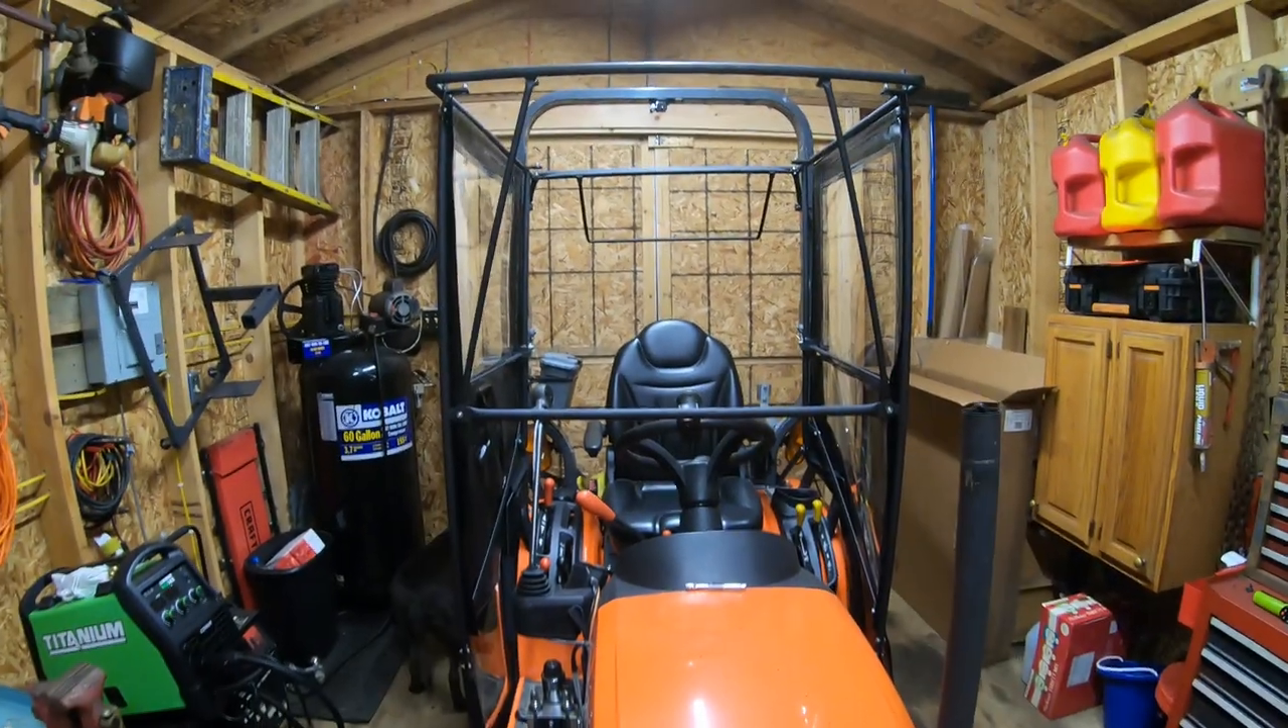Now the last two steps are to install the rear curtain on the back and to install the front curtain and the front windshield.